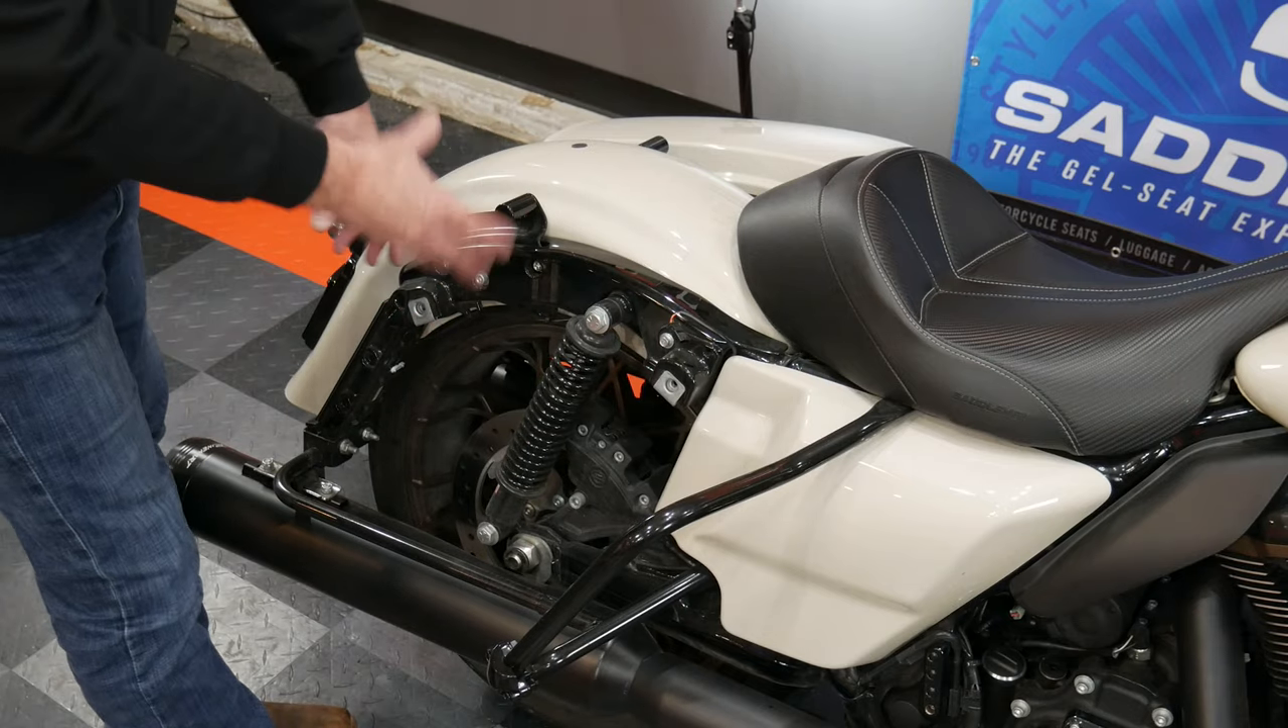So I've got the right side saddle bag off.